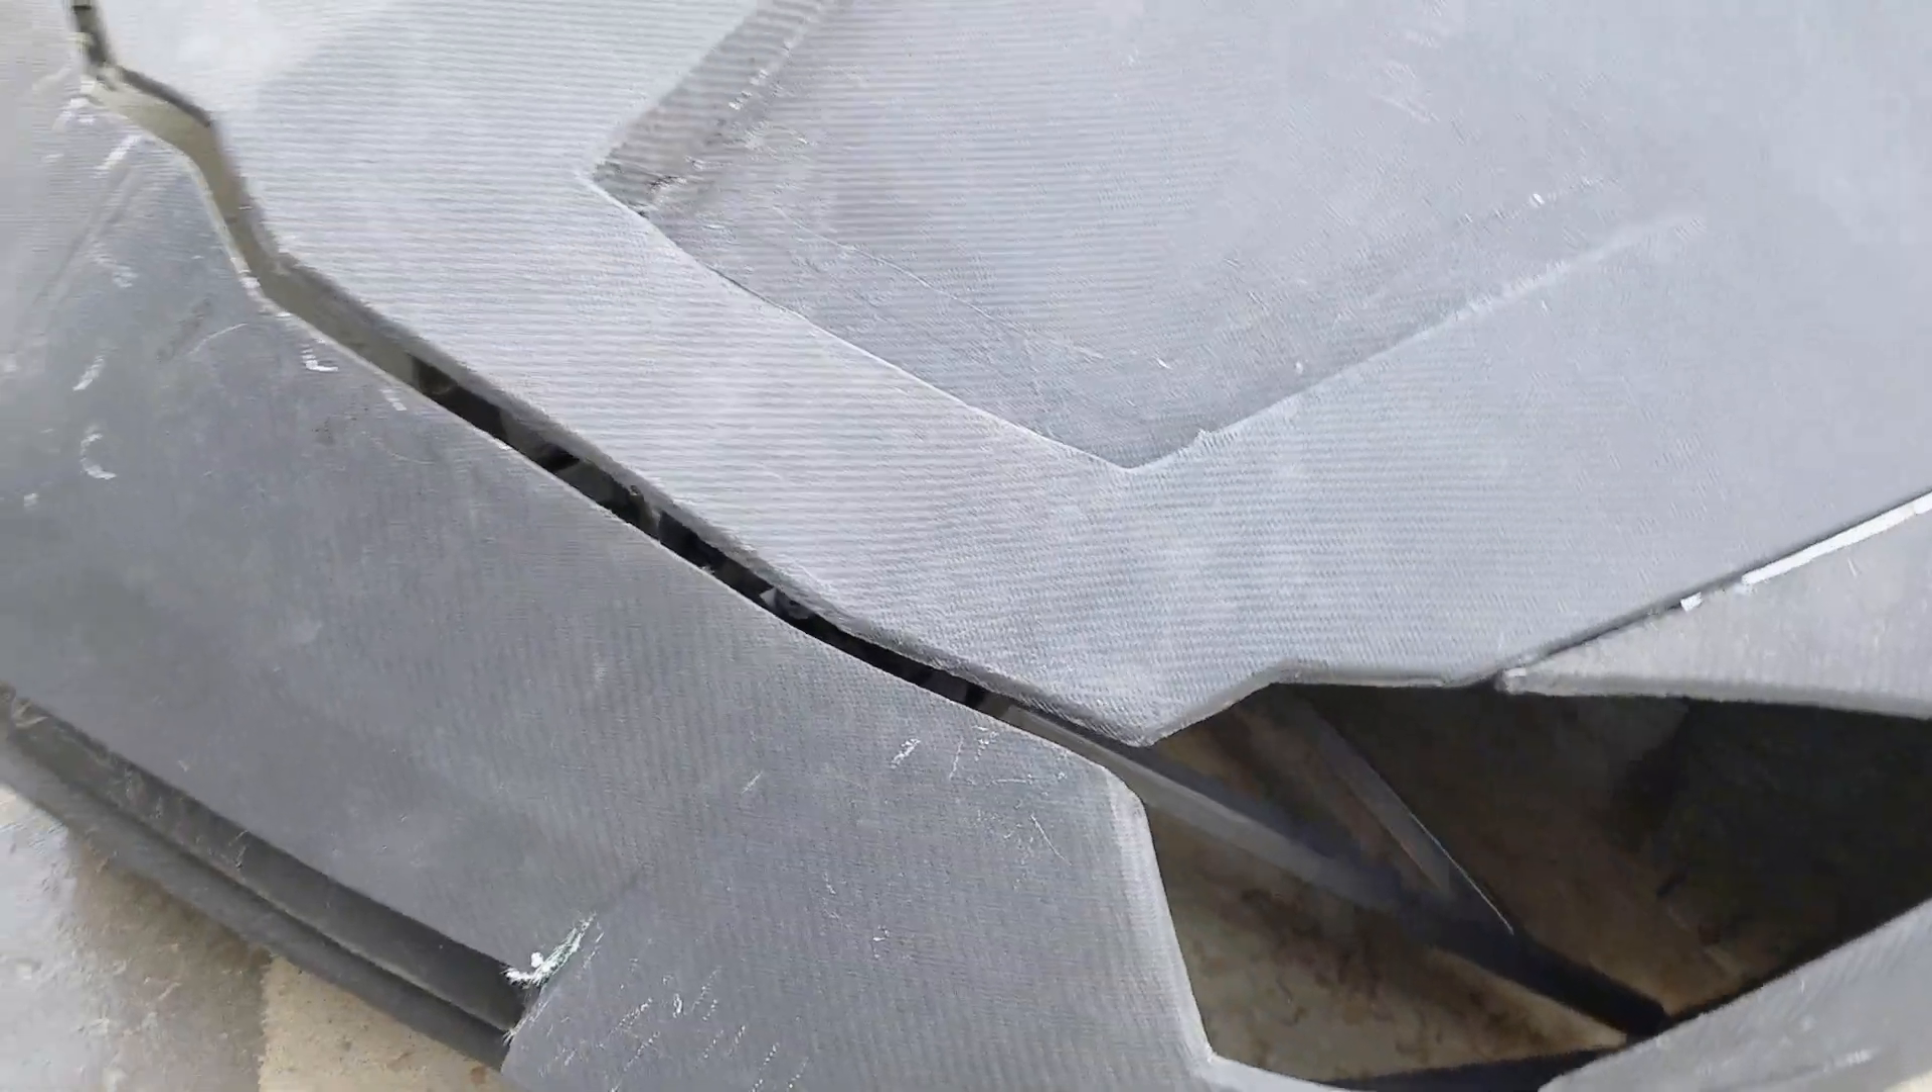The hood is giving me quite a bit of trouble obviously the gap here needs a lot of attention.